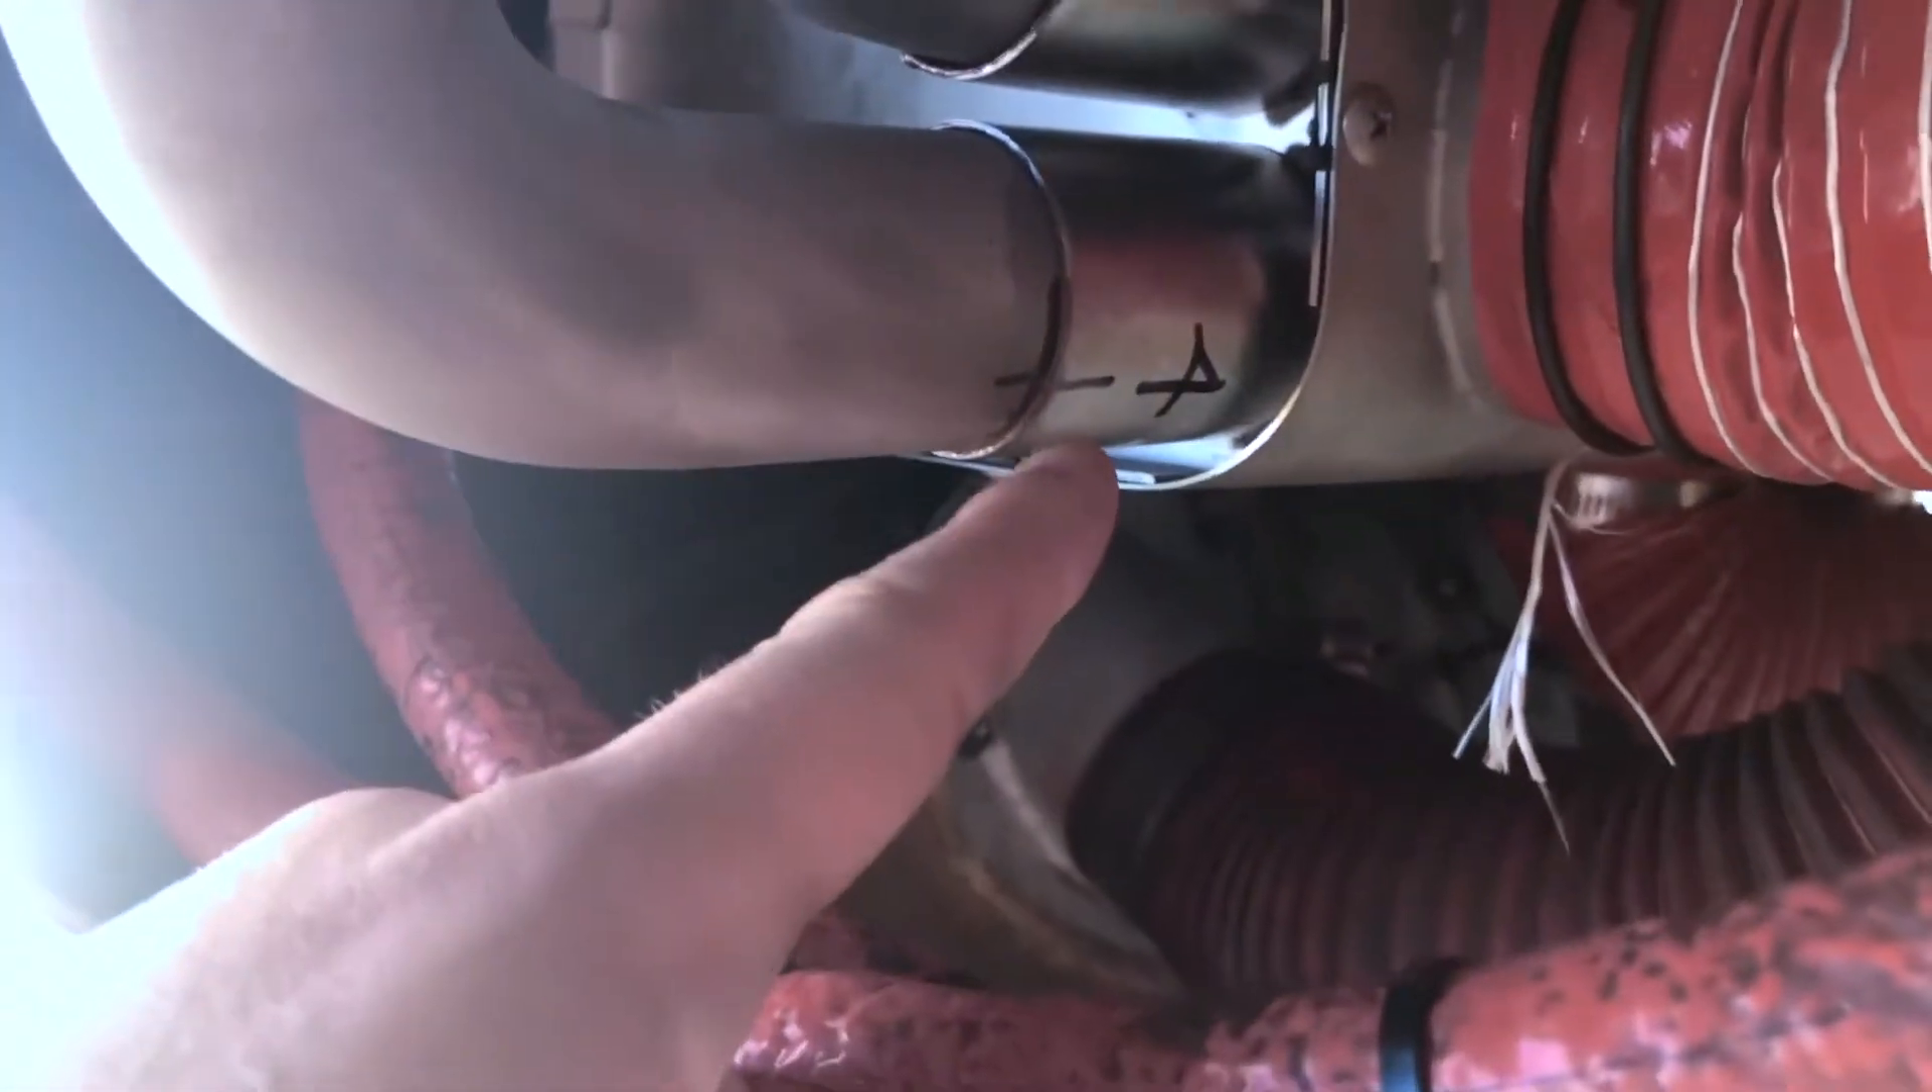We give you alignment marks and there you can see the number four it's perfectly aligned.